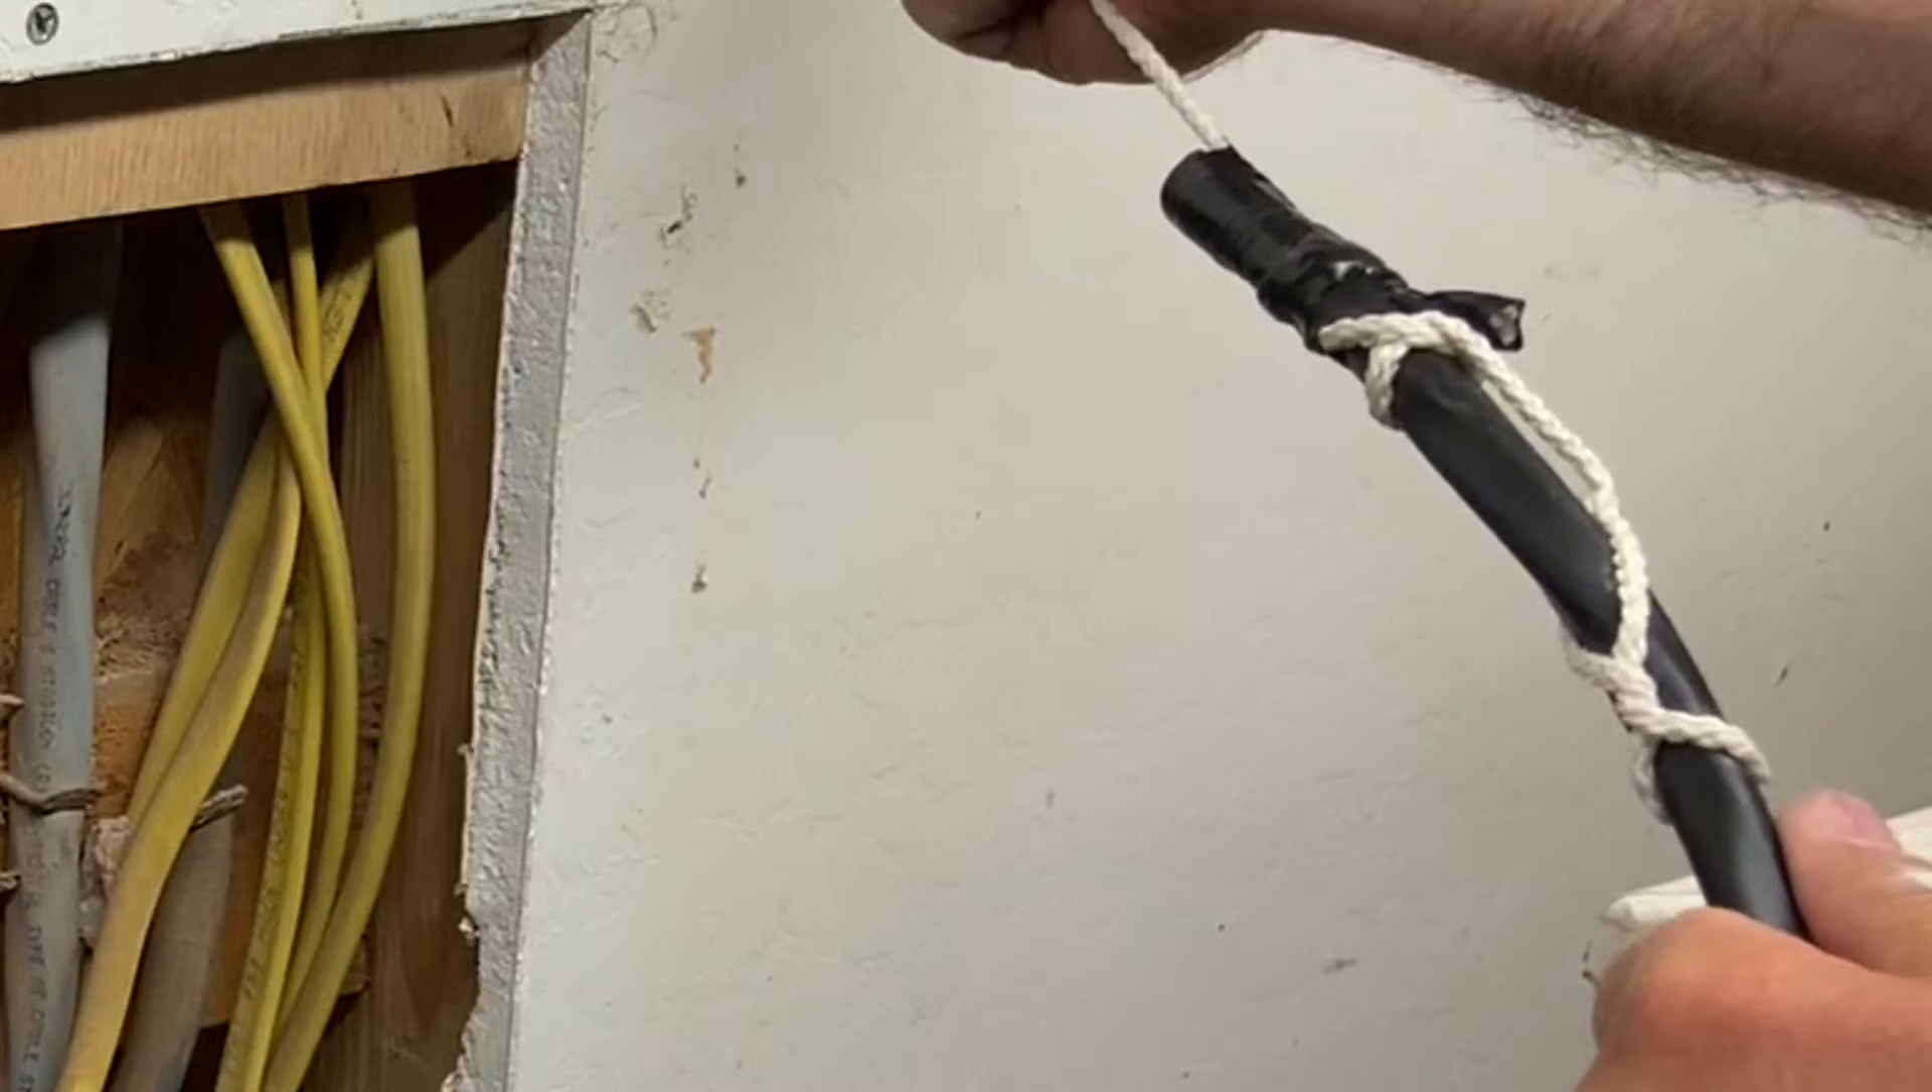Using some electrical tape I taped up the end where the cord met the rope so there was no abrupt changes that I would get caught on as I pulled it back through the stud in the wall.